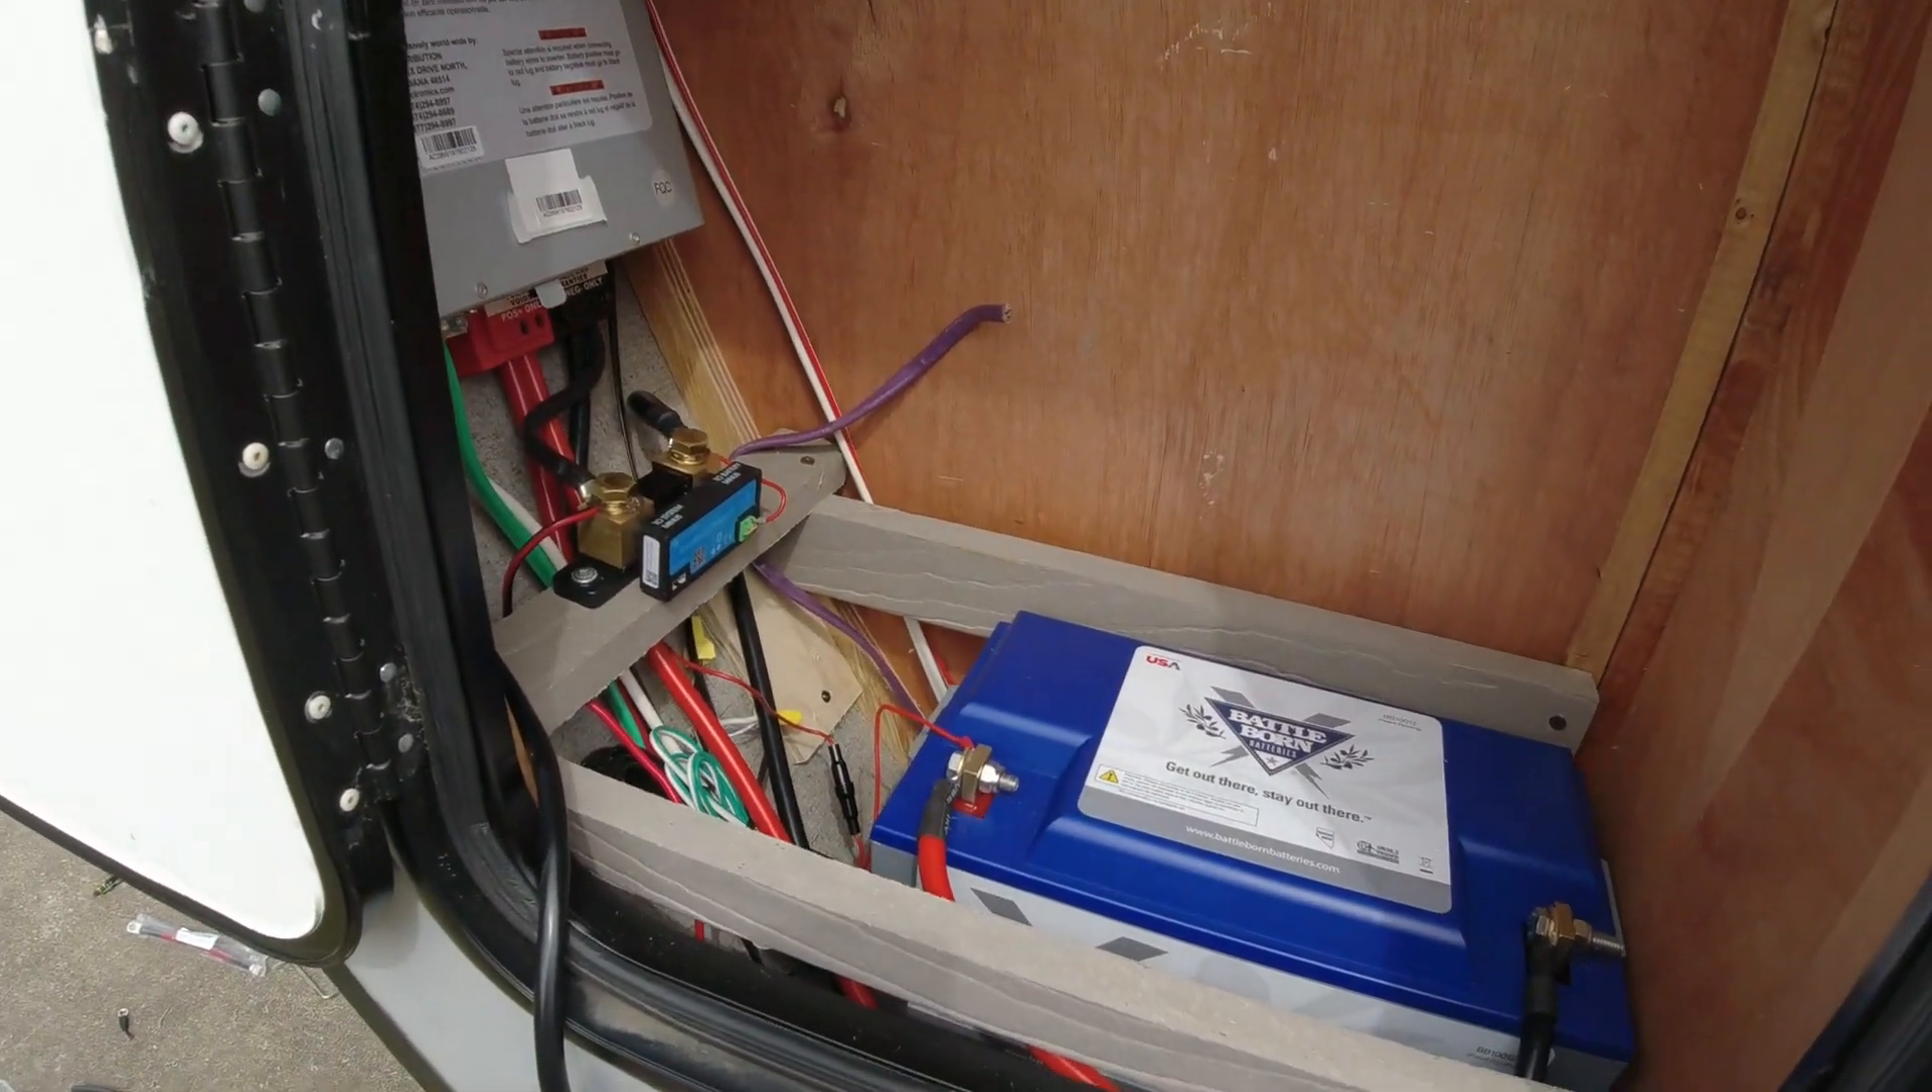So i've got the battery completely hooked up.